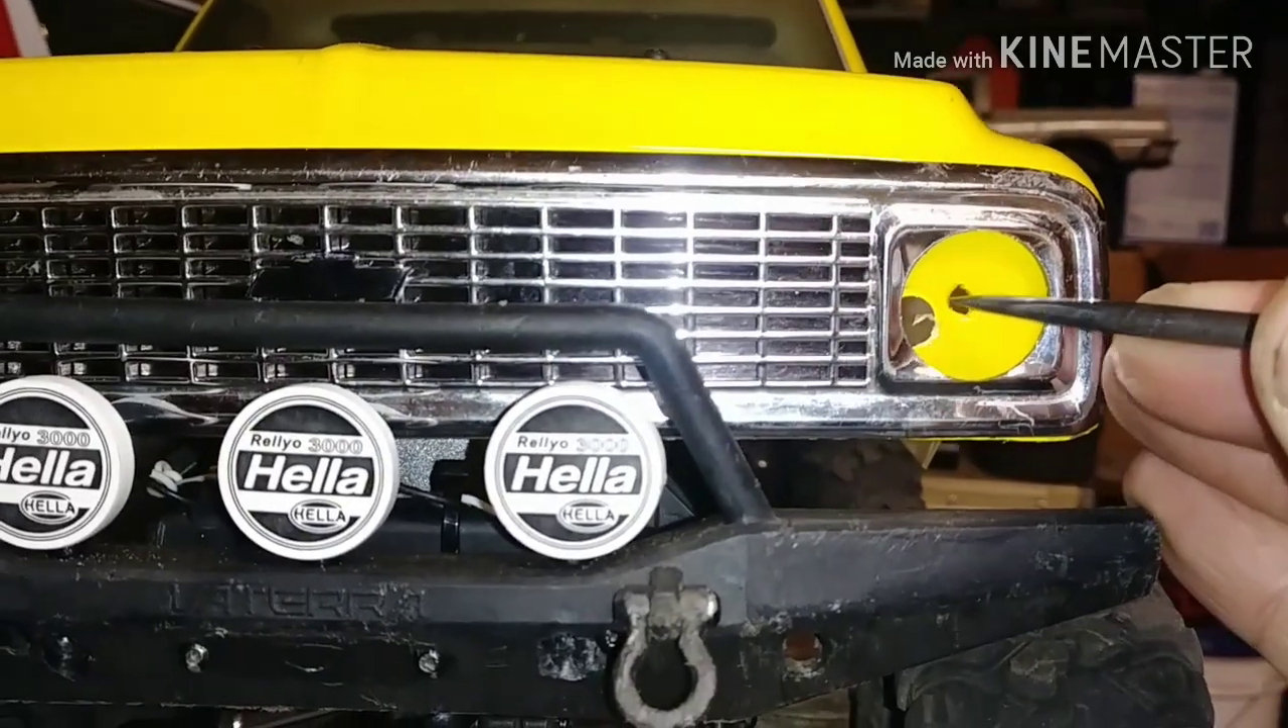We've got the grill back on the truck, everyone.